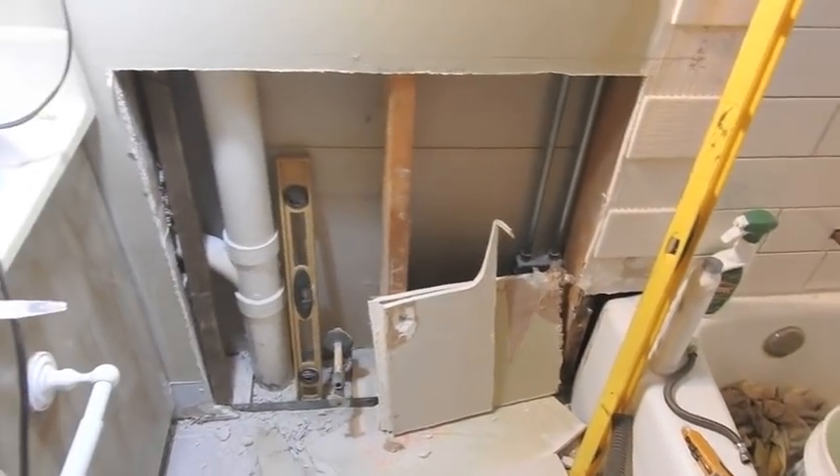Here it is the dry wall is removed.